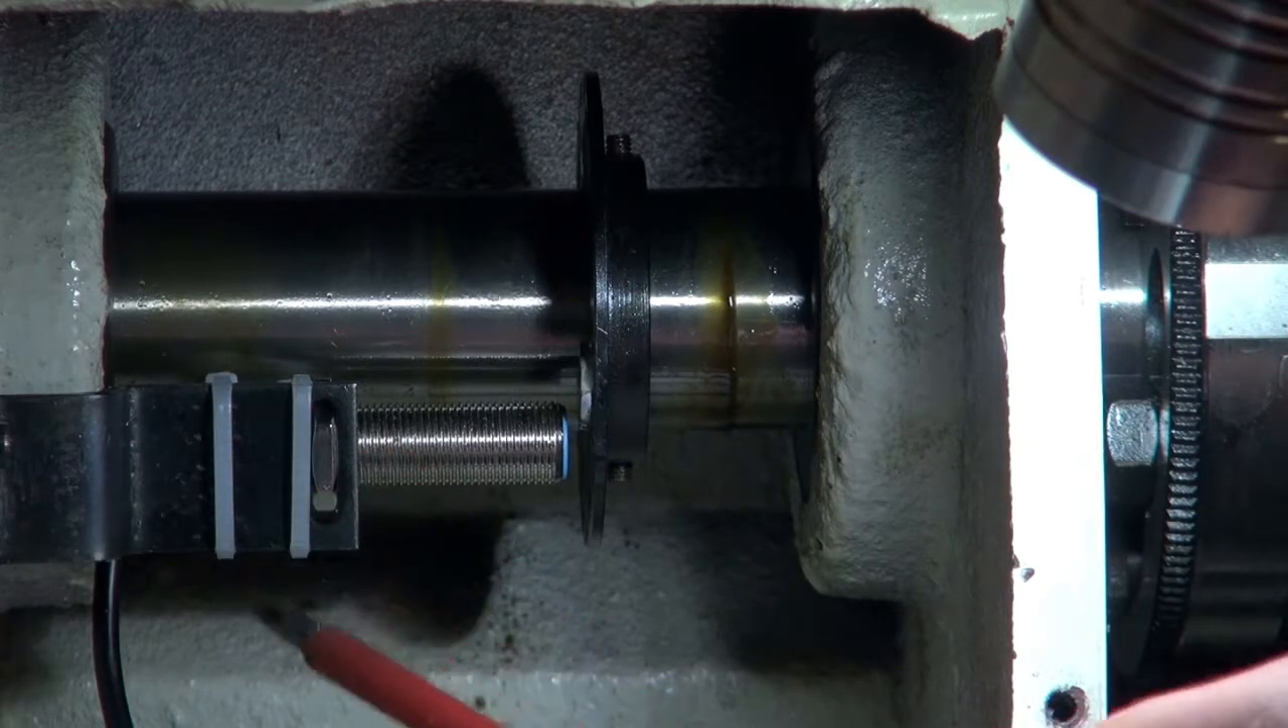What I've done is put a z-bend in it so it clears this part of the casting and goes further in towards the spindle and I've just cable tied the sensor to that bracket there's the sensor.